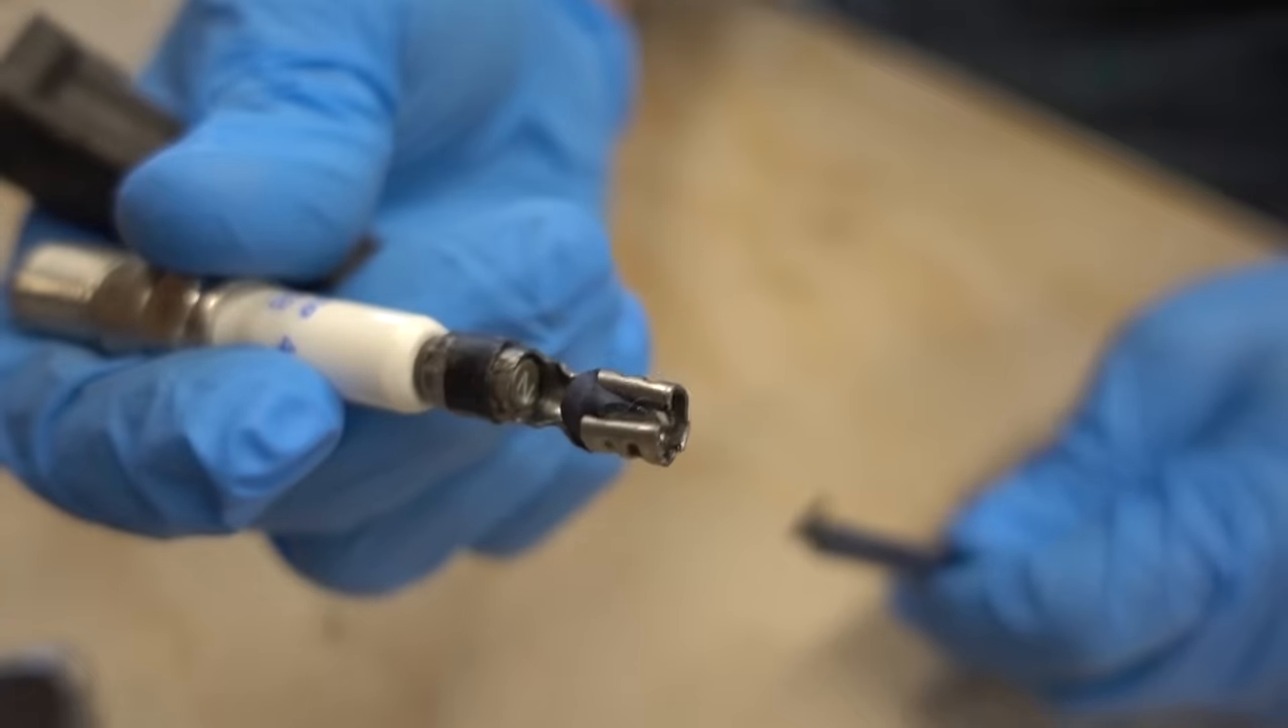I went to go pull my spark plug wire off of the plug and of course the crimped connection decided to marry the plug rather than the wire.